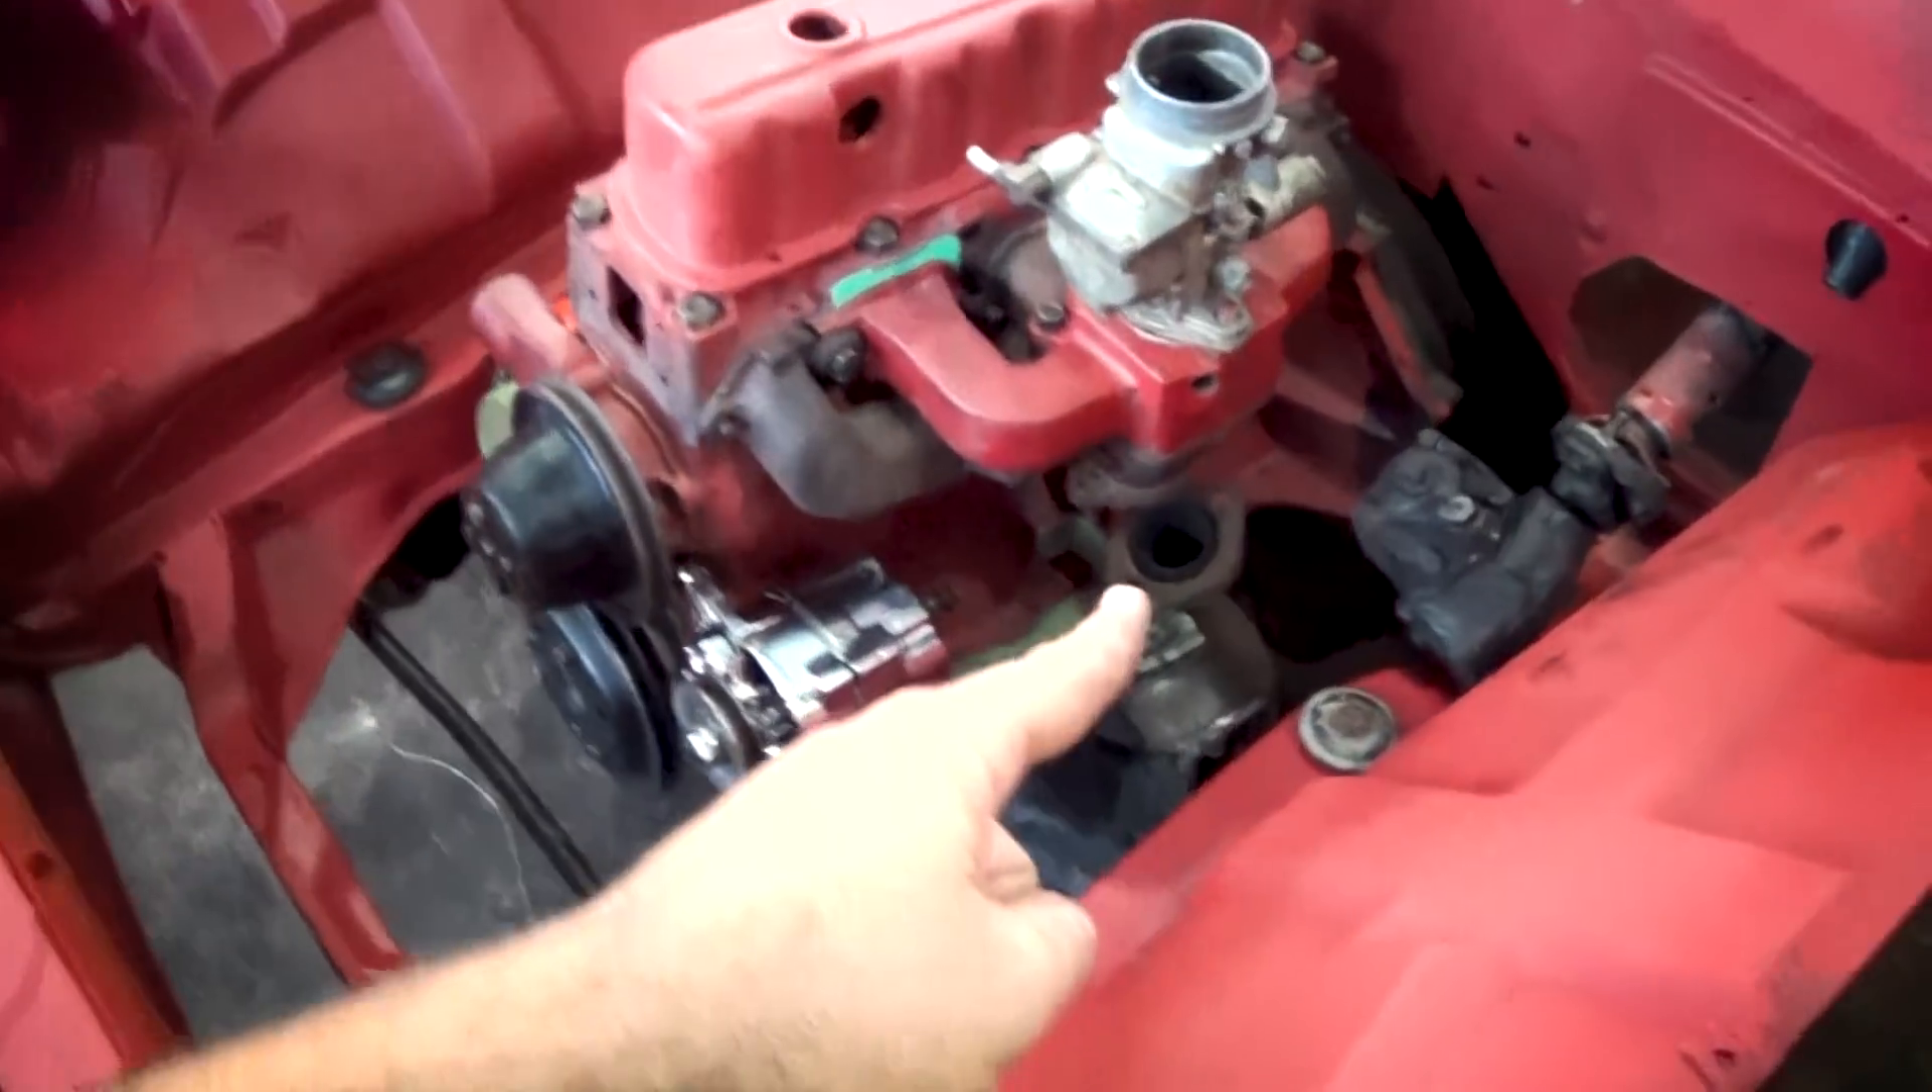O escapamento aqui não tá ligado, né?